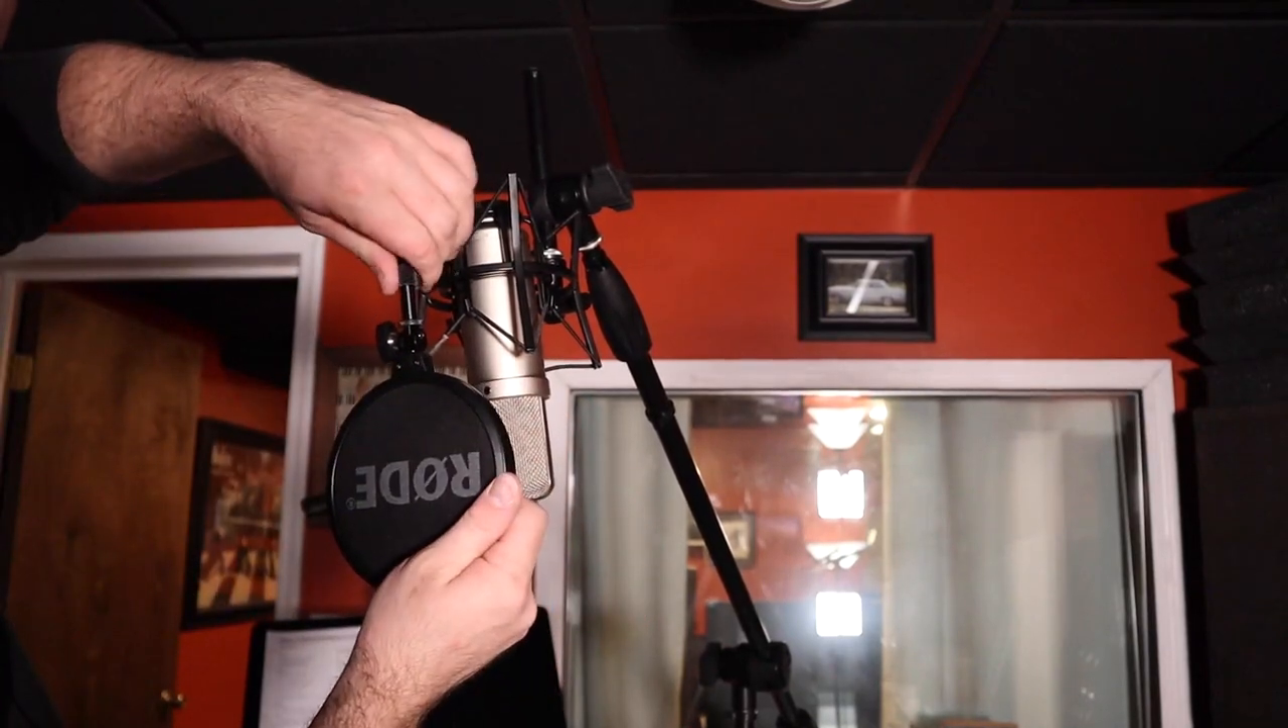And now we have the pop filter in the front of the mic.